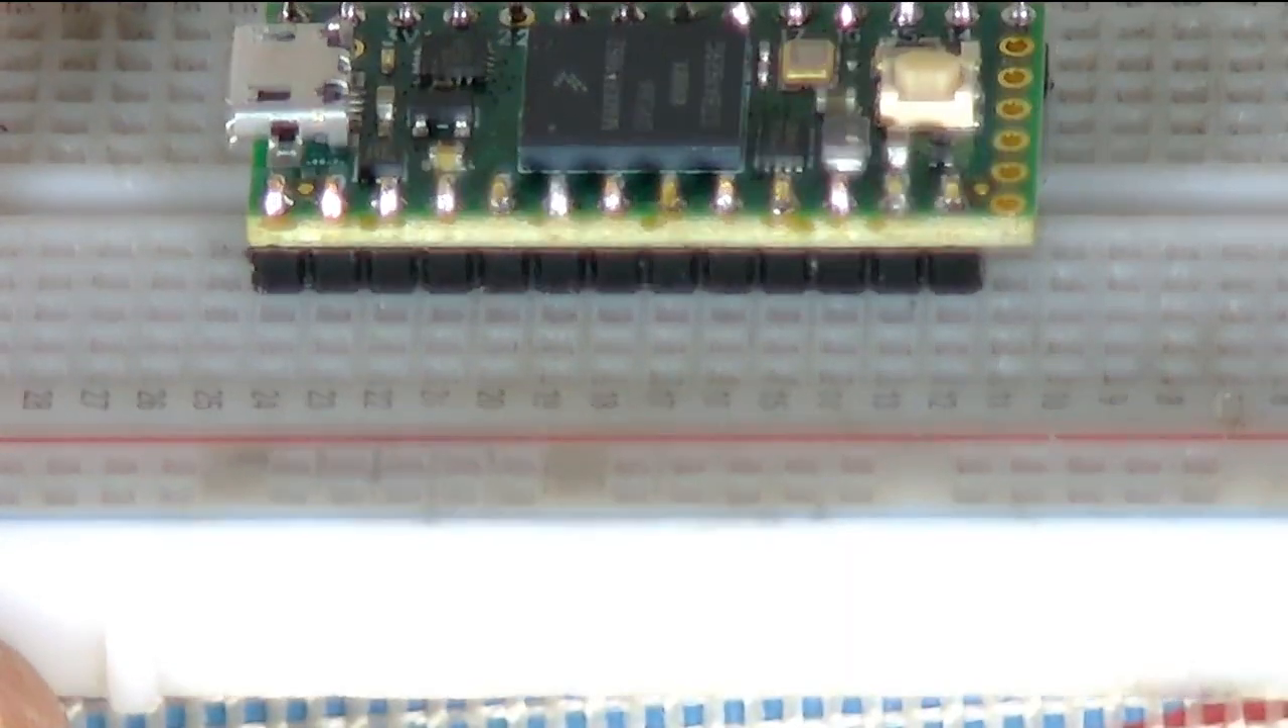The chip is all in you can see a nice solder joints.